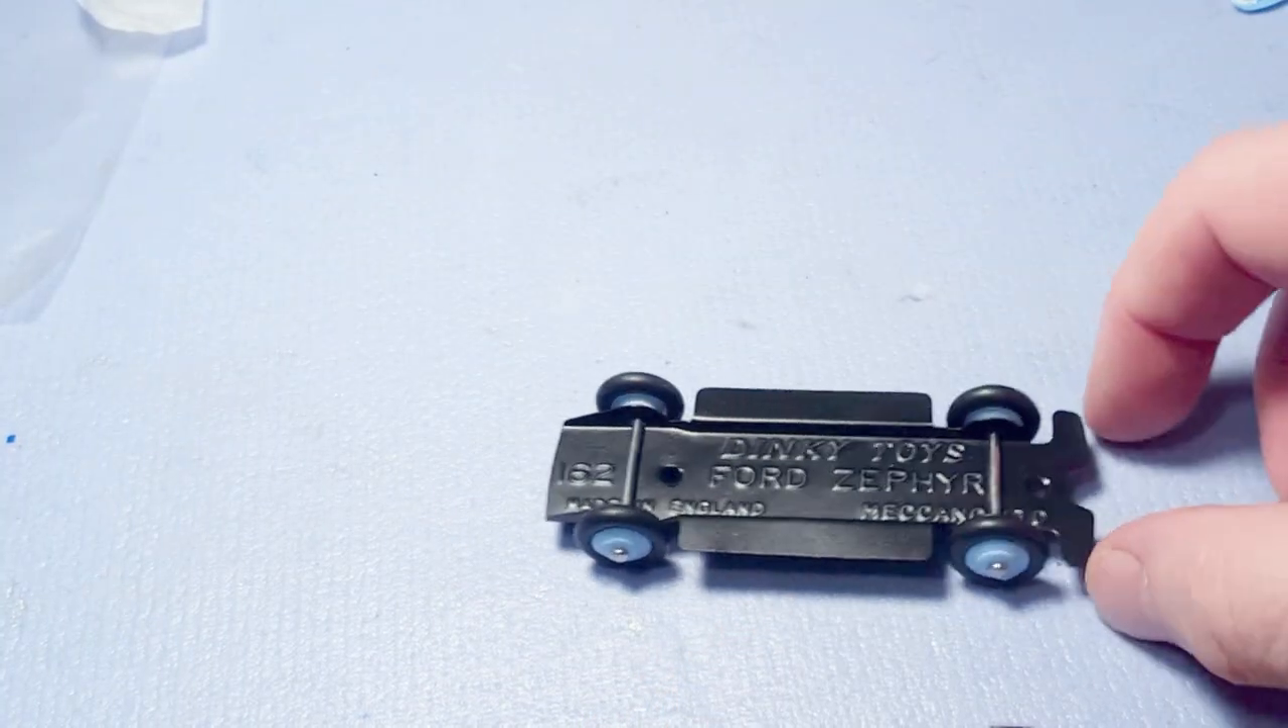So there we have it my wheels on the base.